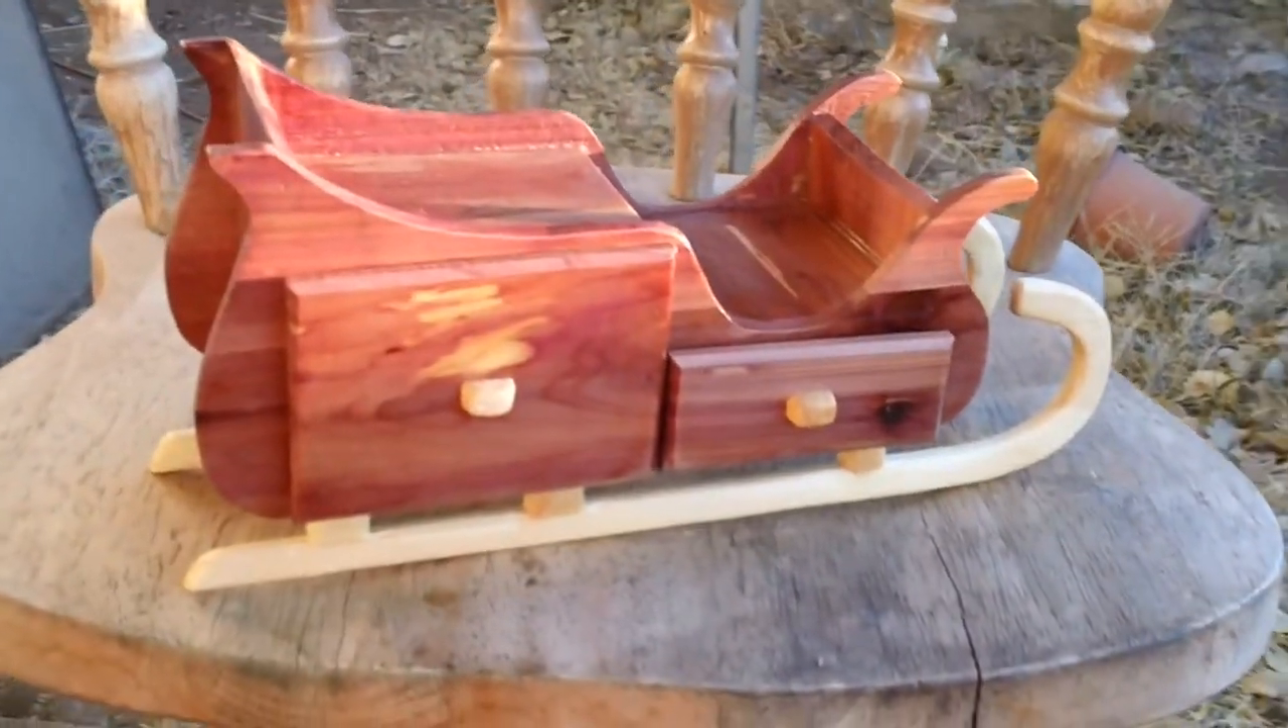Presto! The blades are made and I attached them to my sleigh.